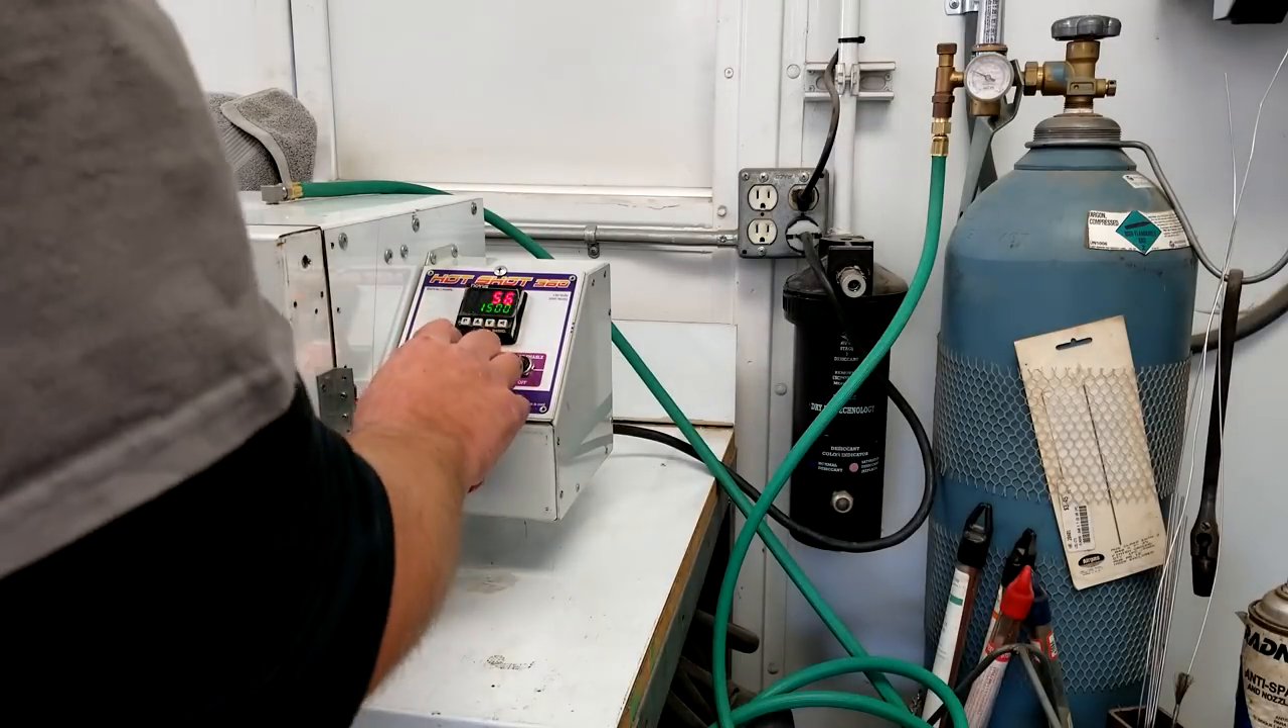We've got our our hose connected to our bottle over here.